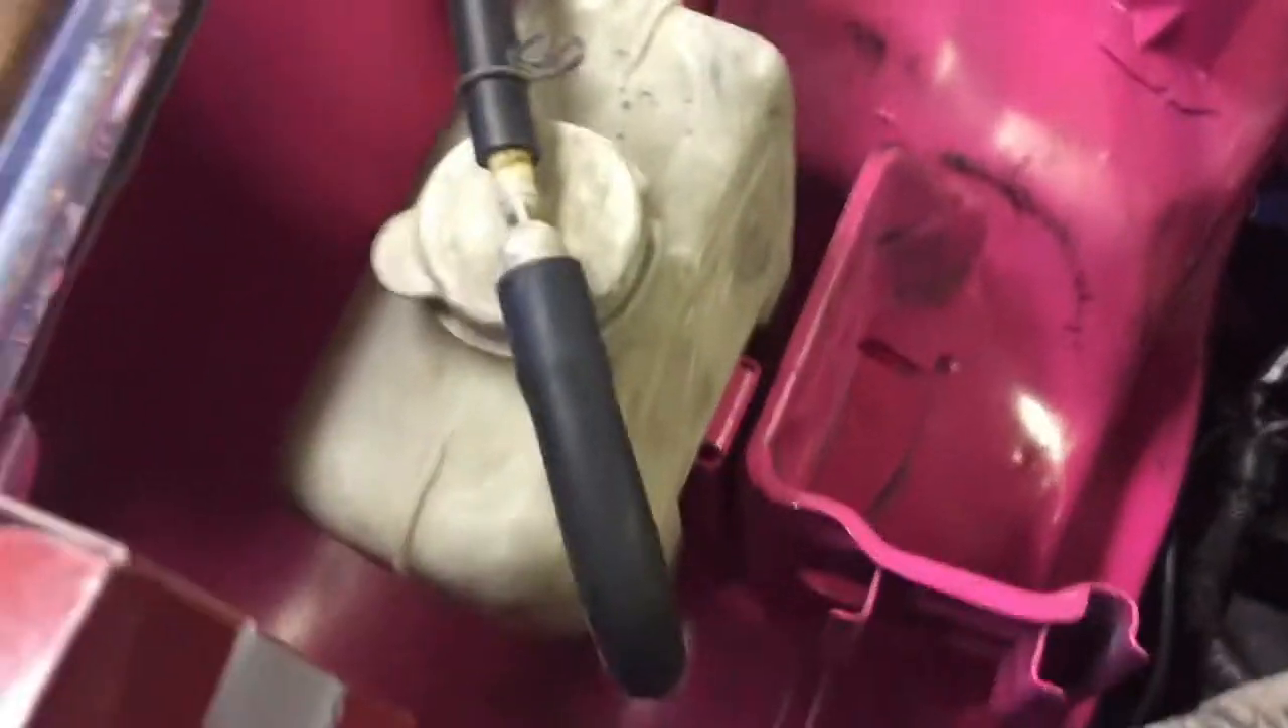Got the overflow tank for the coolant in and got a line ran for that.